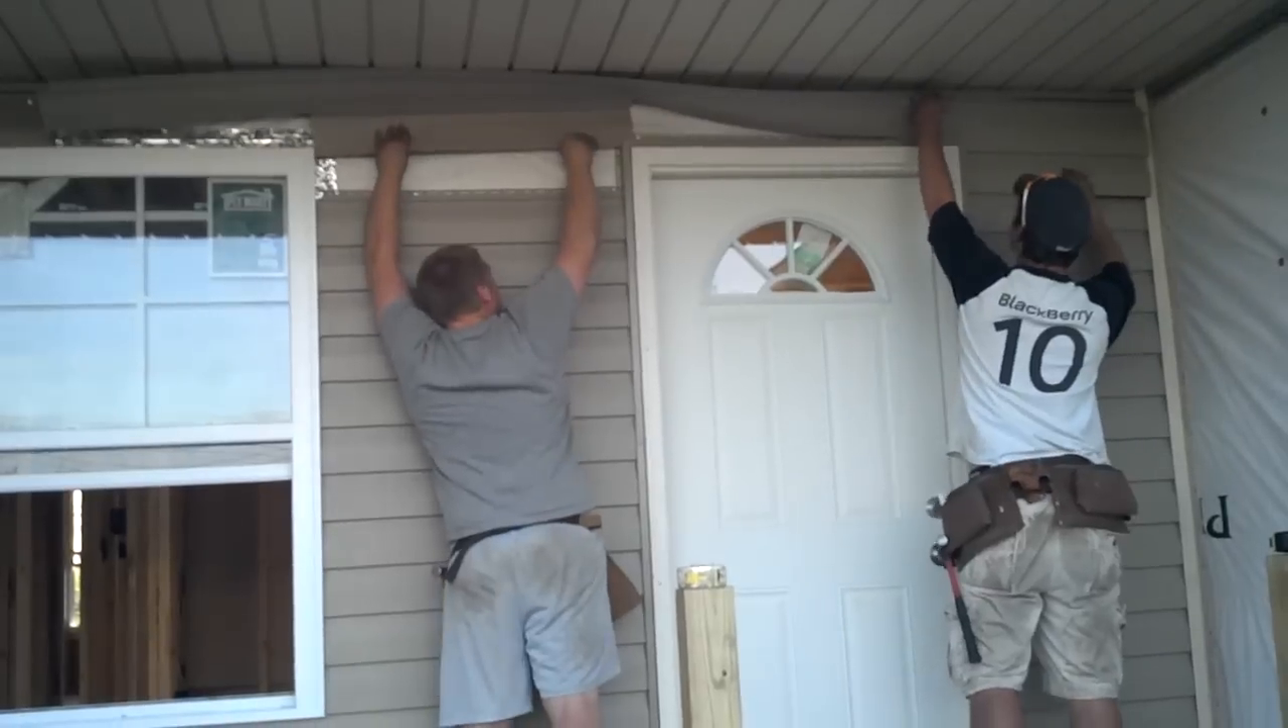So day two we finished a majority of the siding actually the guys are now nailing the last piece that piece as we speak here in the front porch.